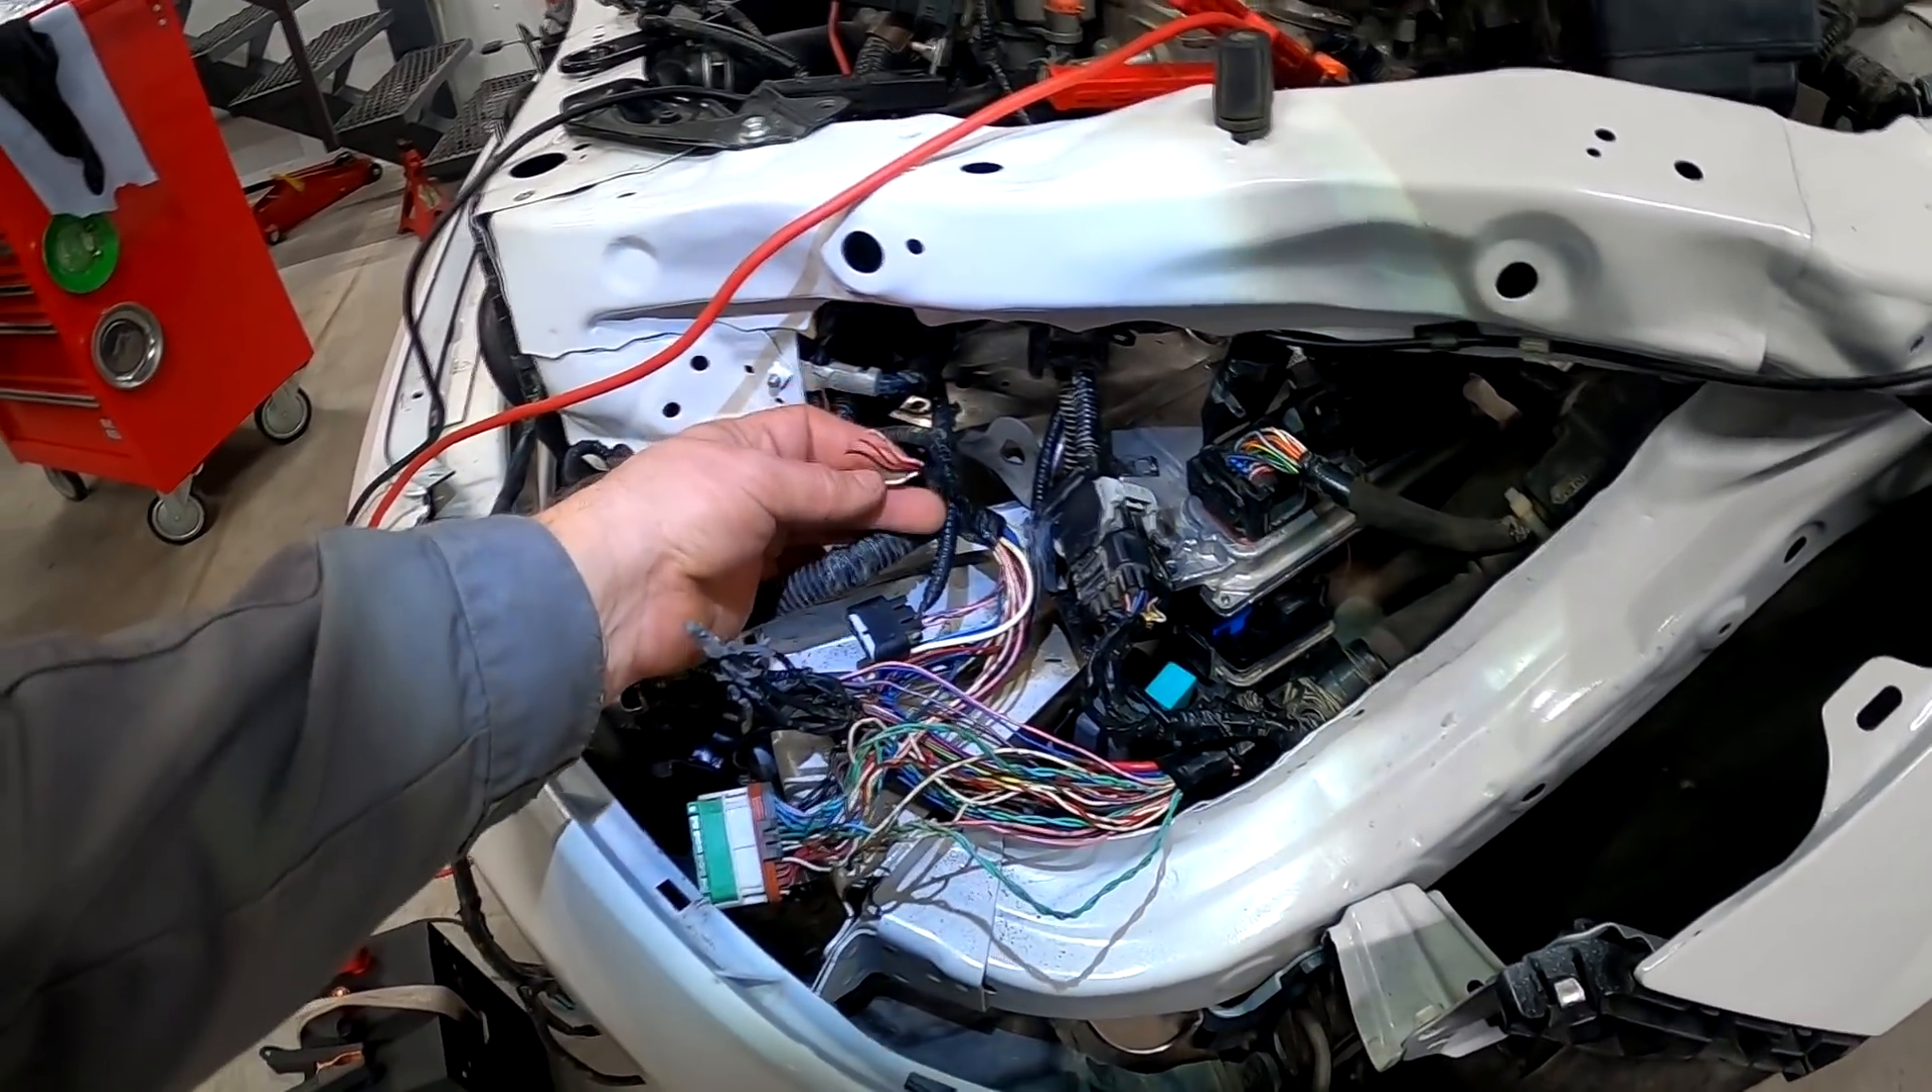Вот эти провода пока висят в воздухе.